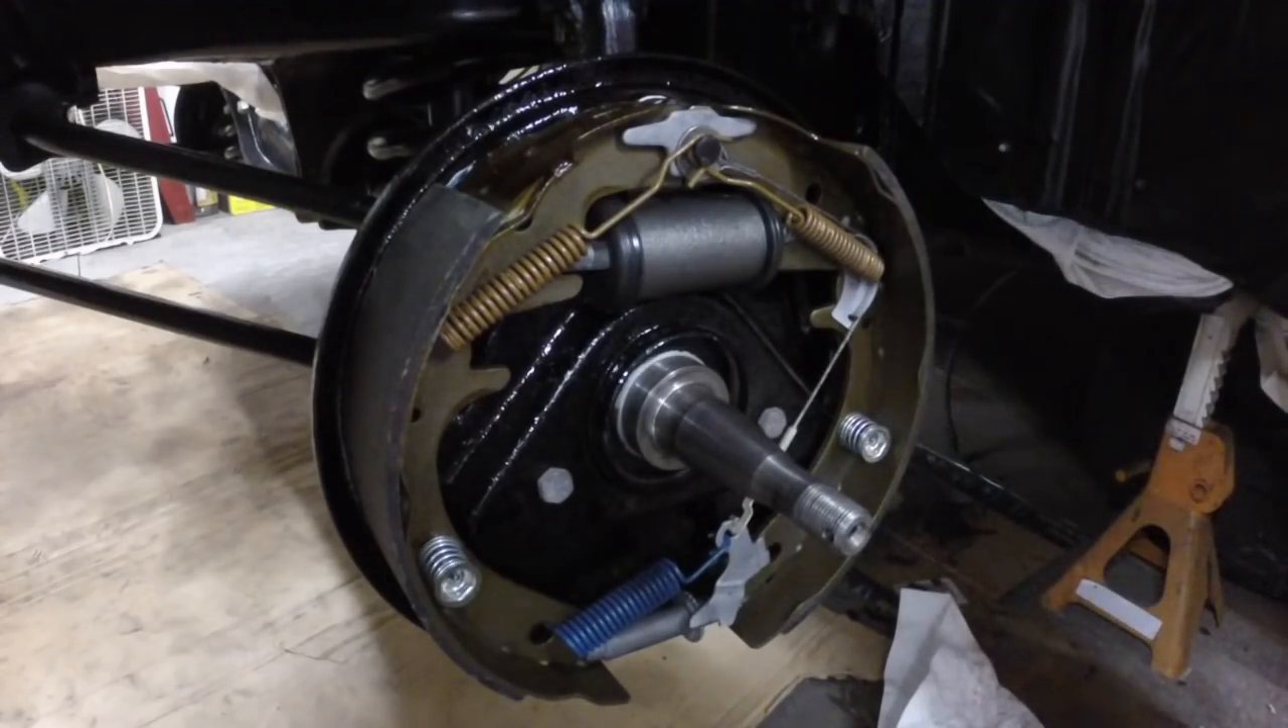The left side is all together. You can see how the brakes pivot a little bit on there like they're supposed to.